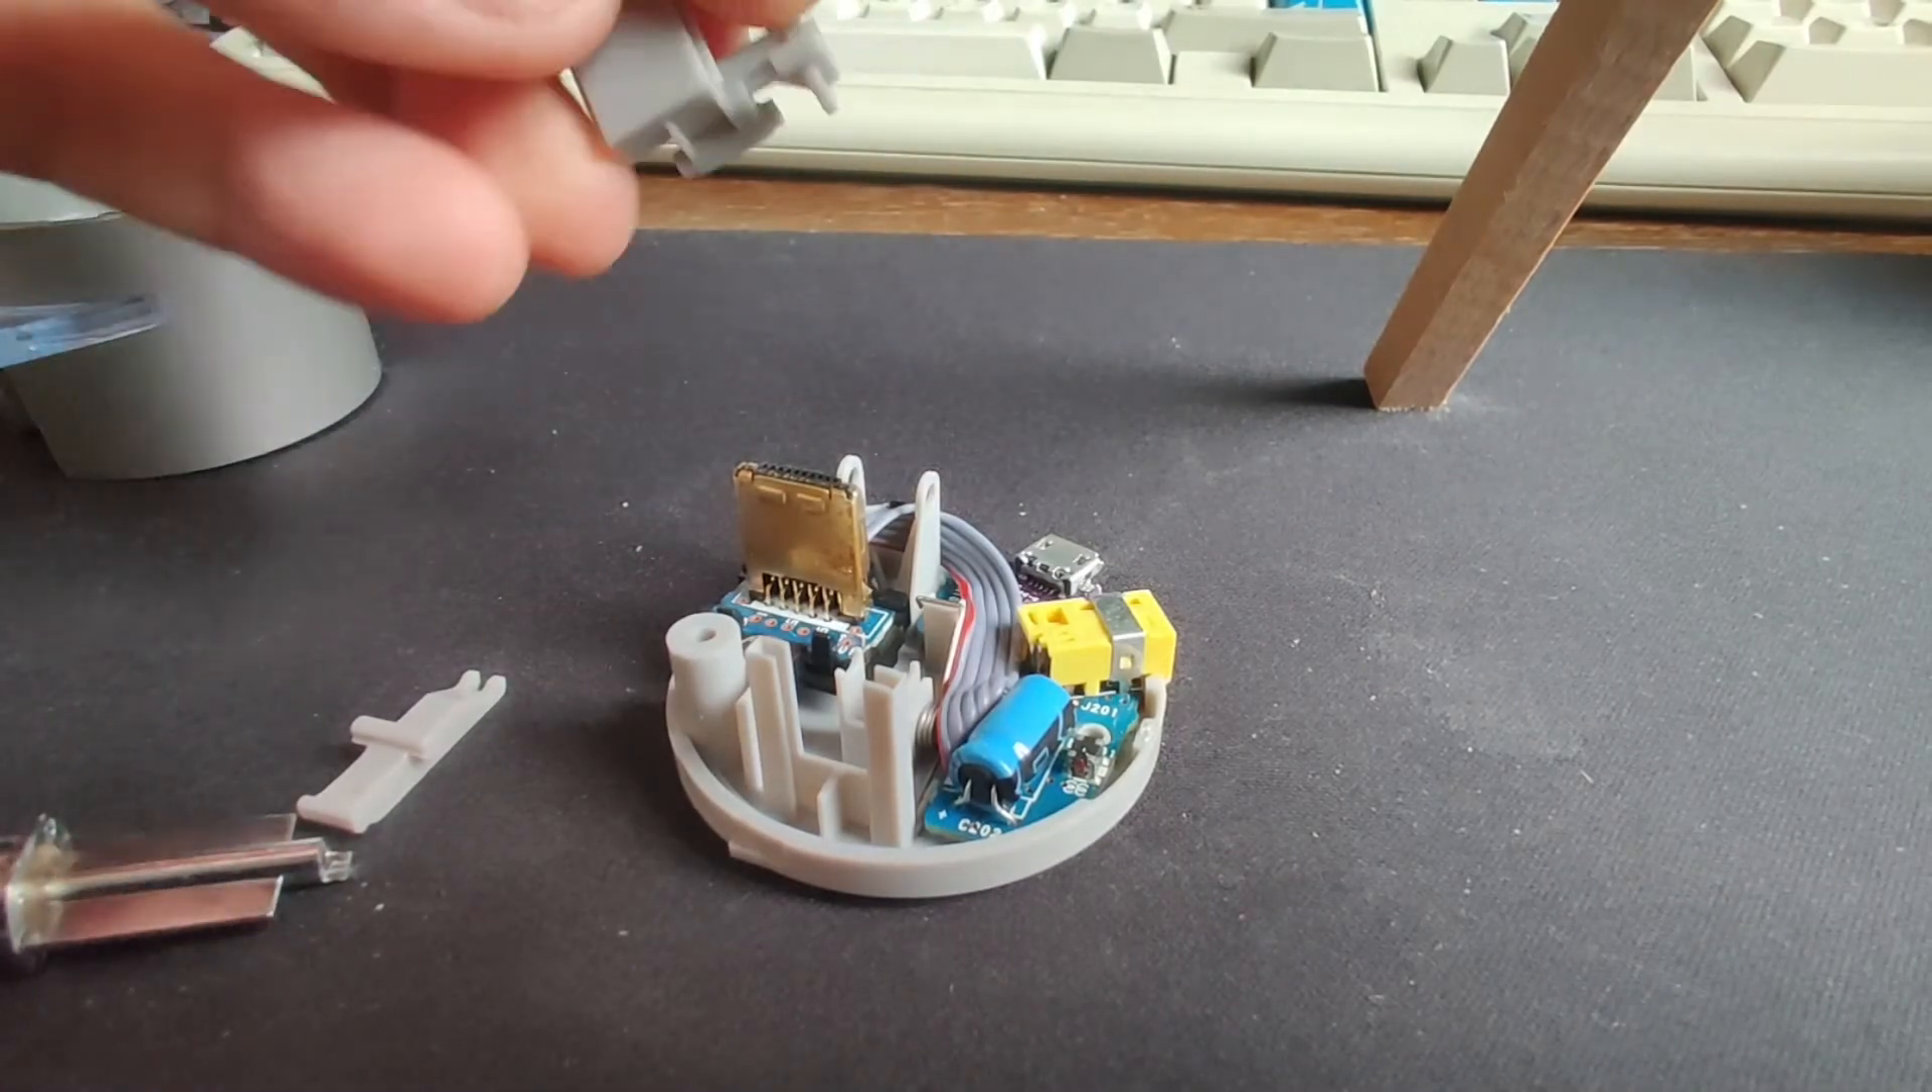I've put the pcb back in.